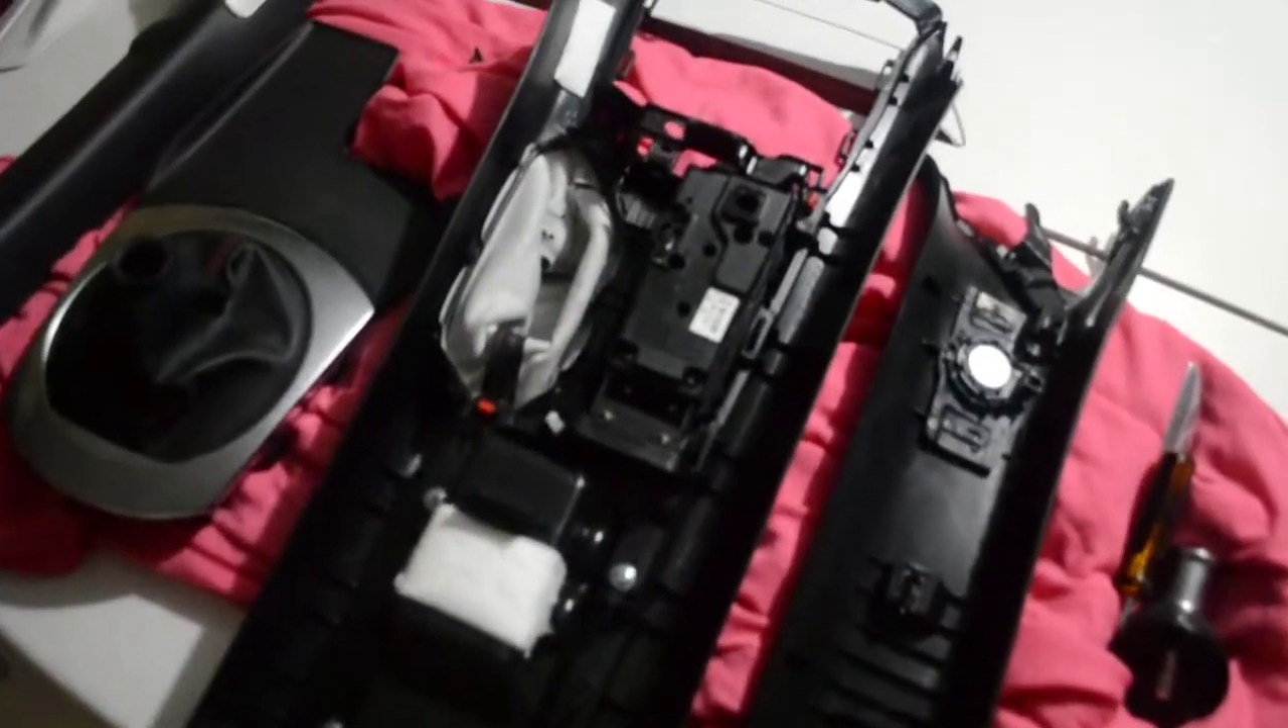Right, first of all, we have the center console out, as you can see here.